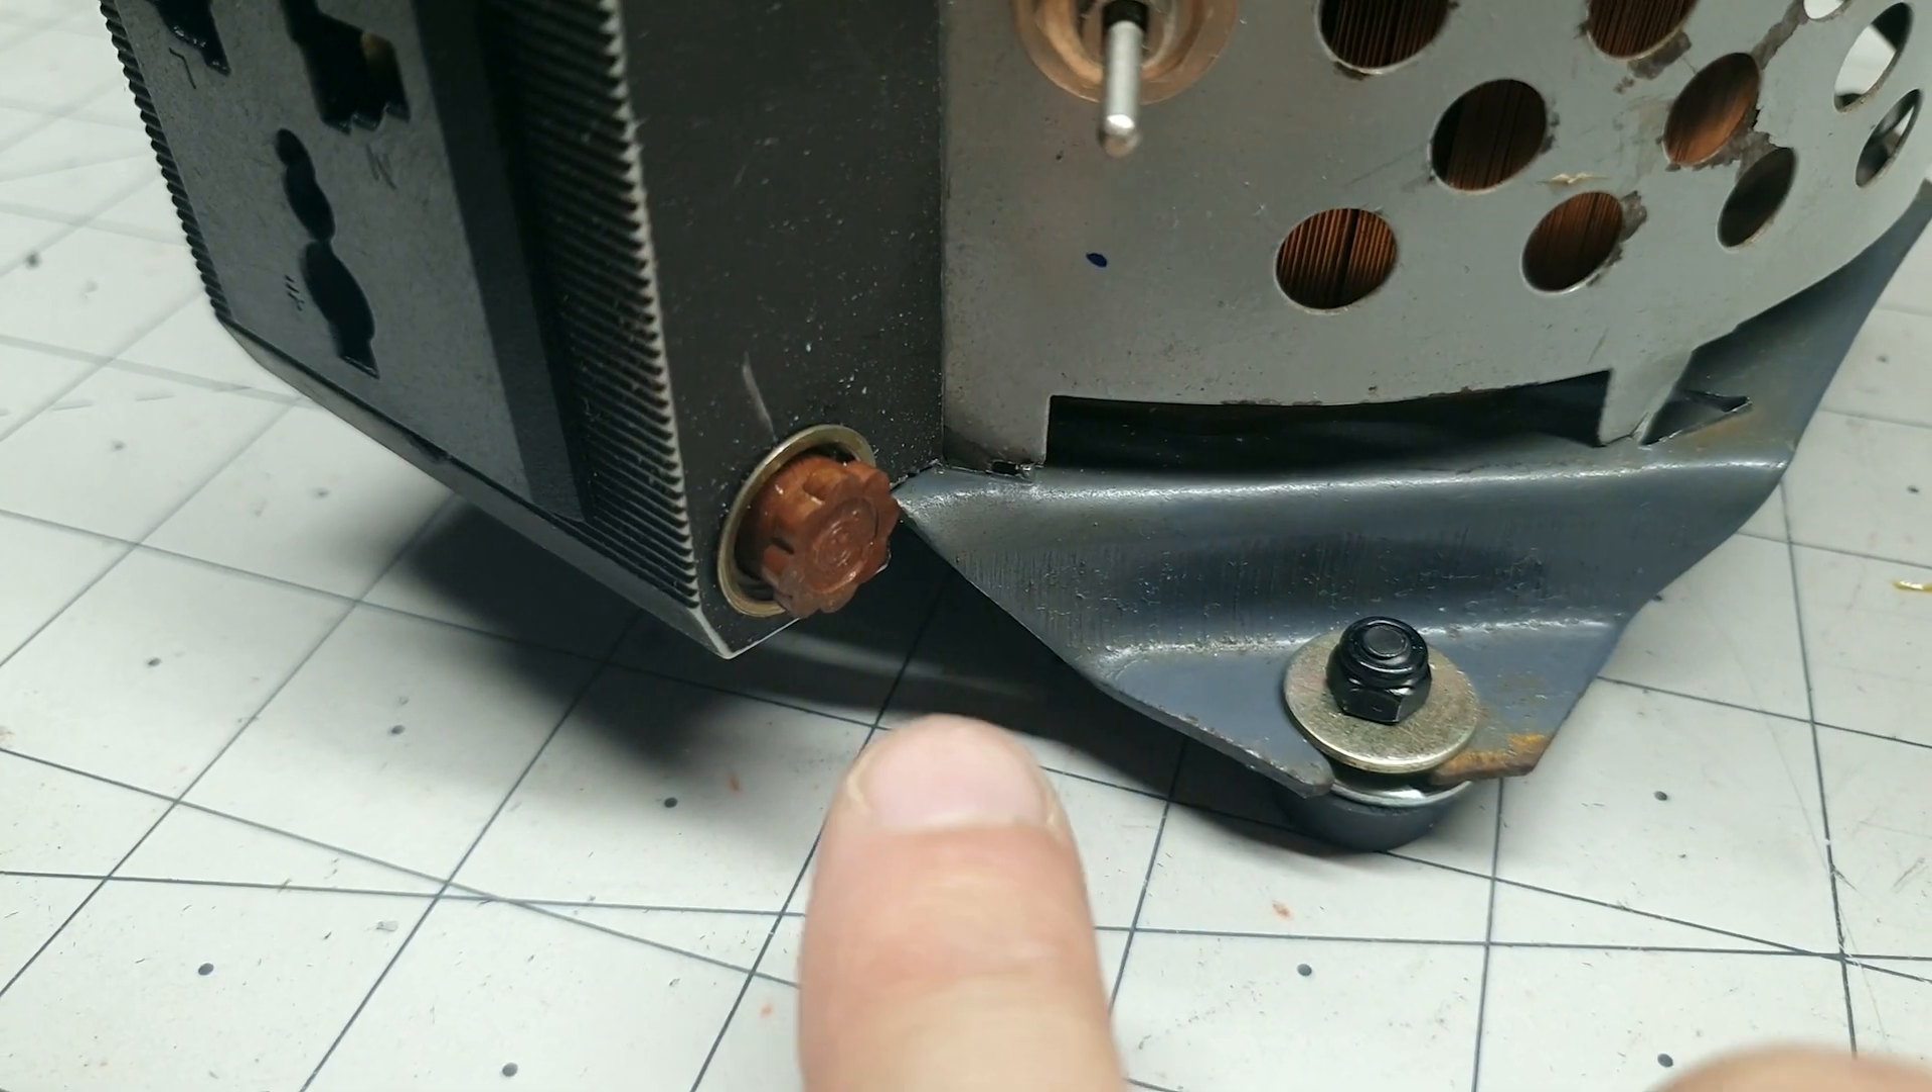I tucked our fuse down in here.